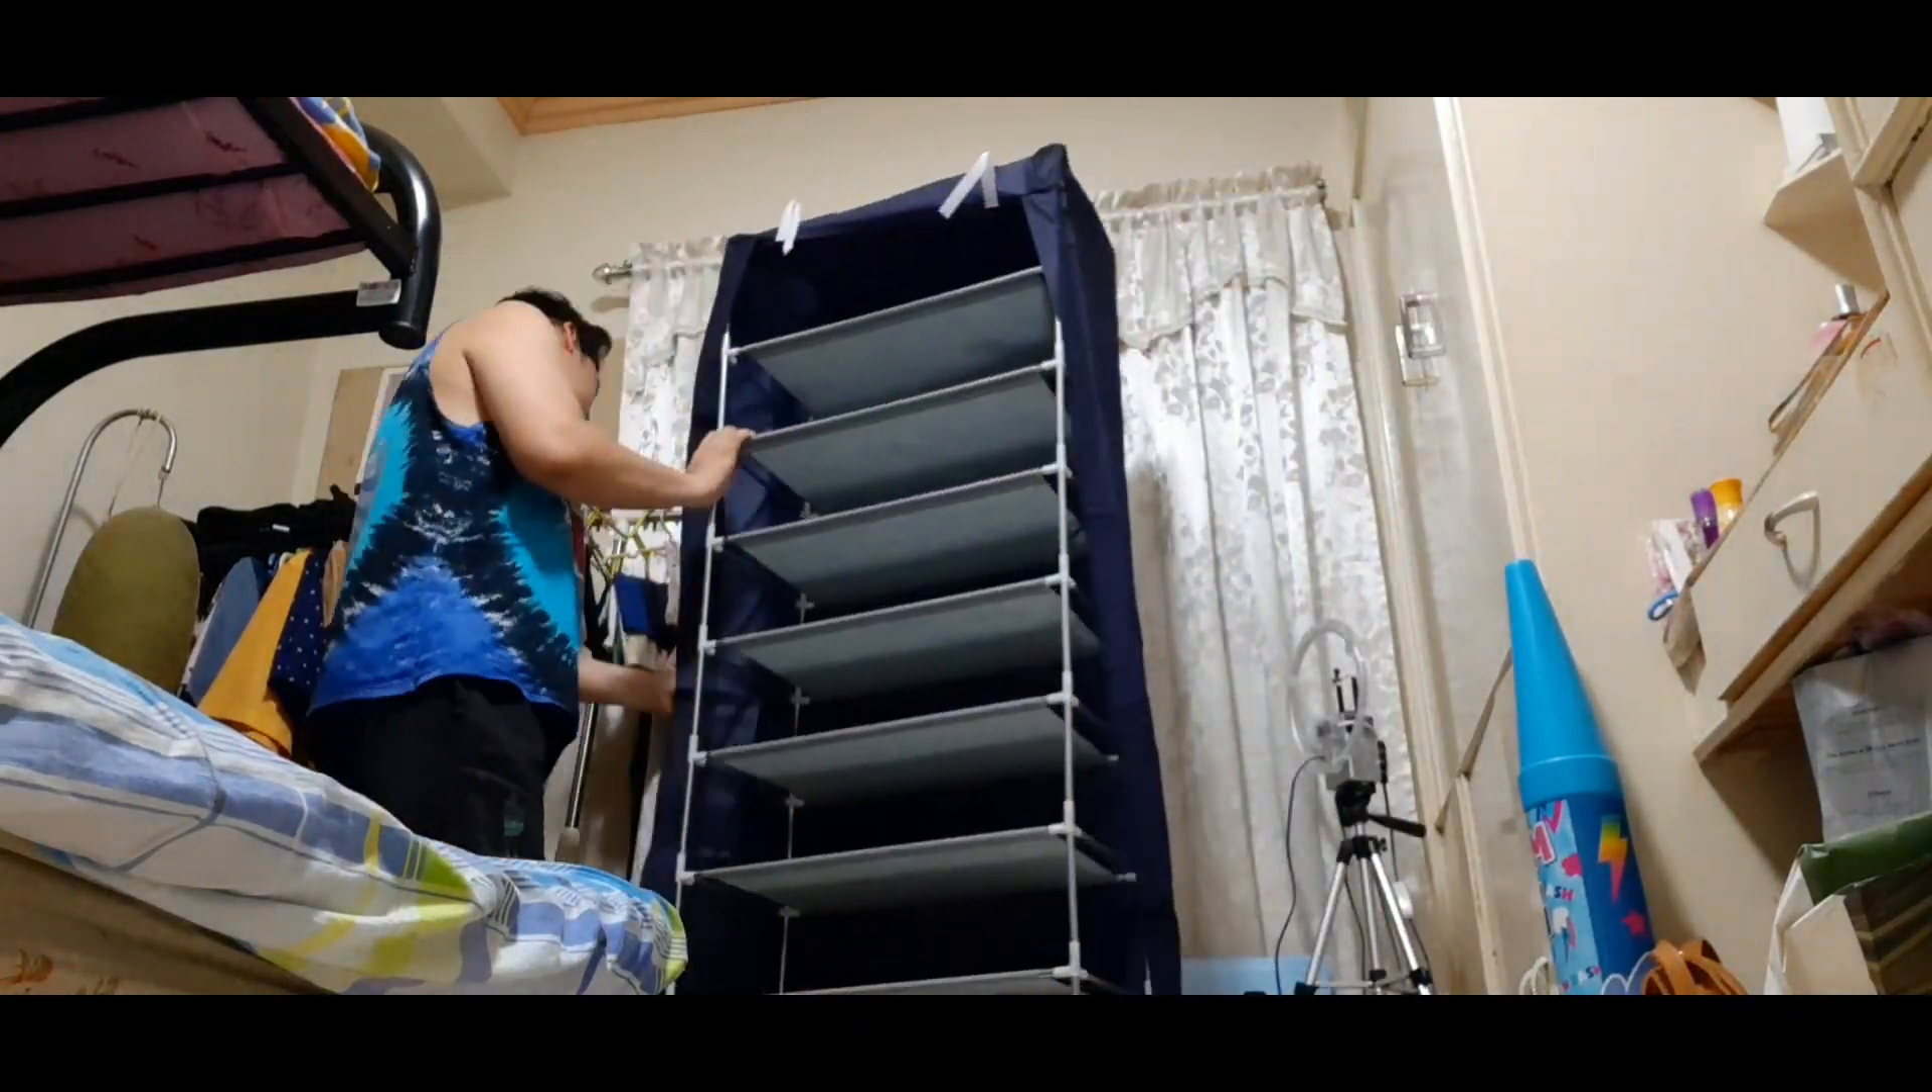Okay guys, so ito, yung cover, nalagyan na natin yung cover ito.